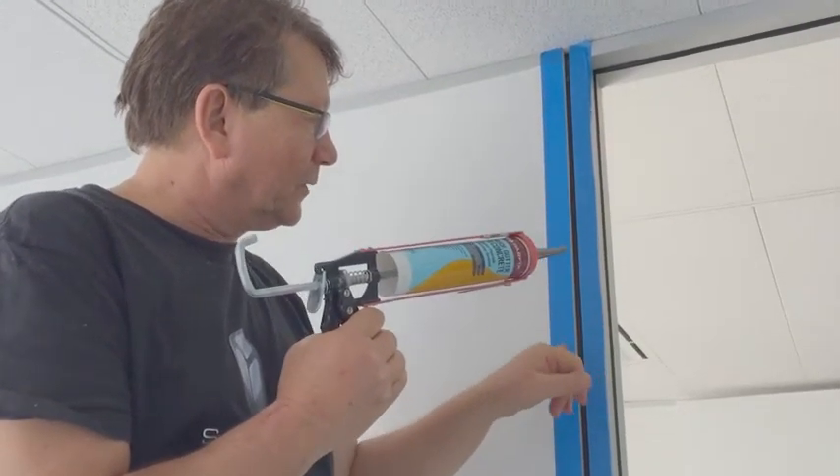And there's a thin gap between the timber and the frame and the wall.